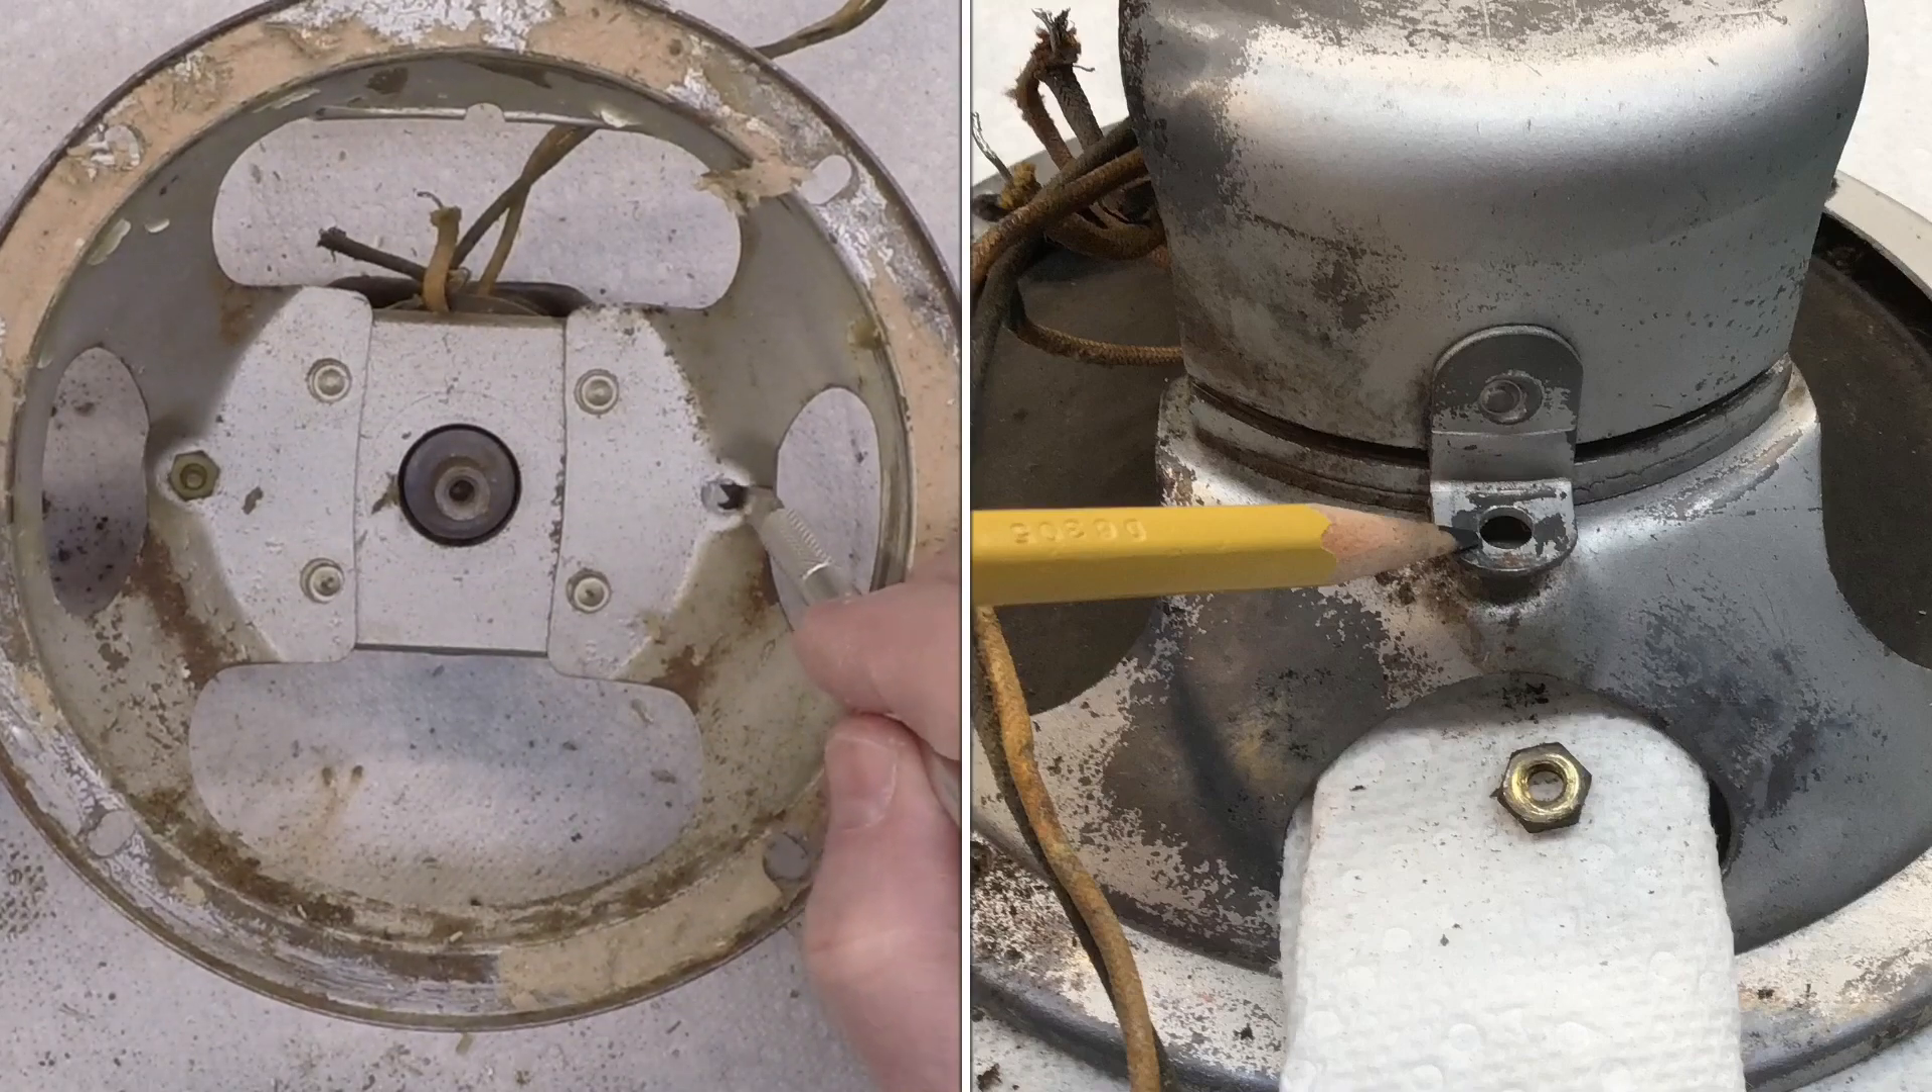You can see I removed this screw to be able to get this clamp that held the wires in place.